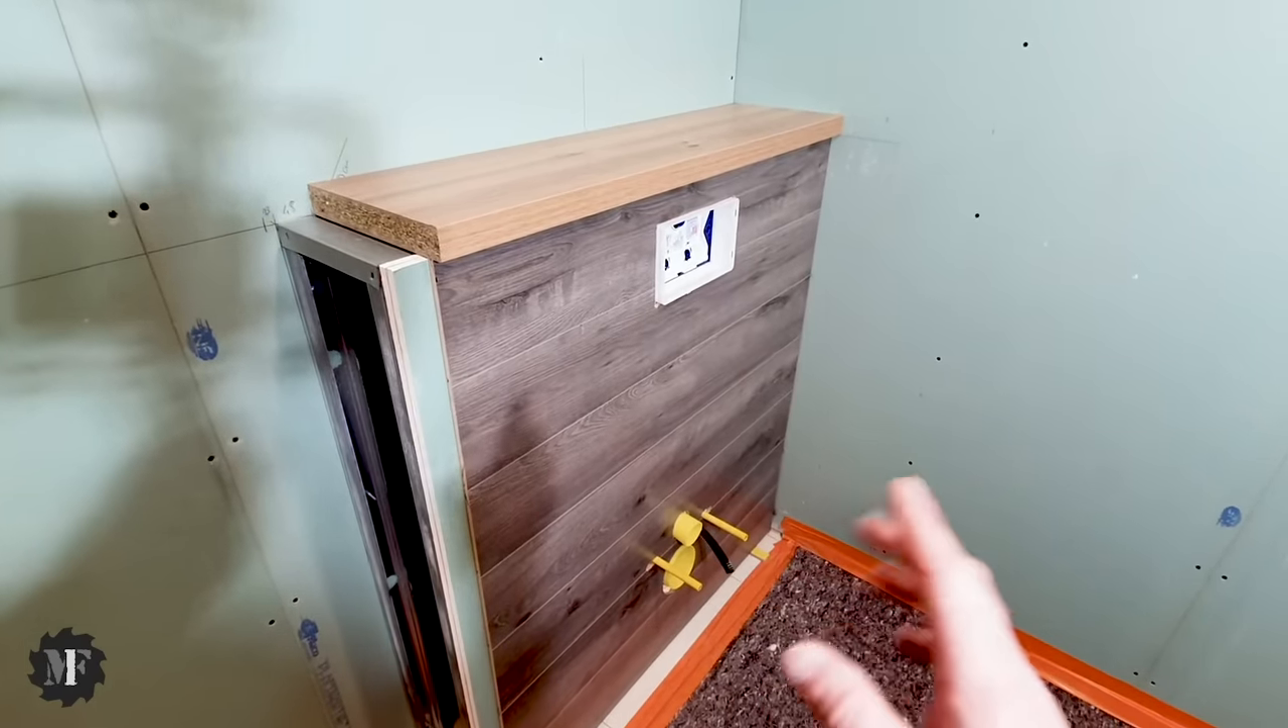J'ai assemblé toutes les lames. J'ai mis le panneau à dimension.